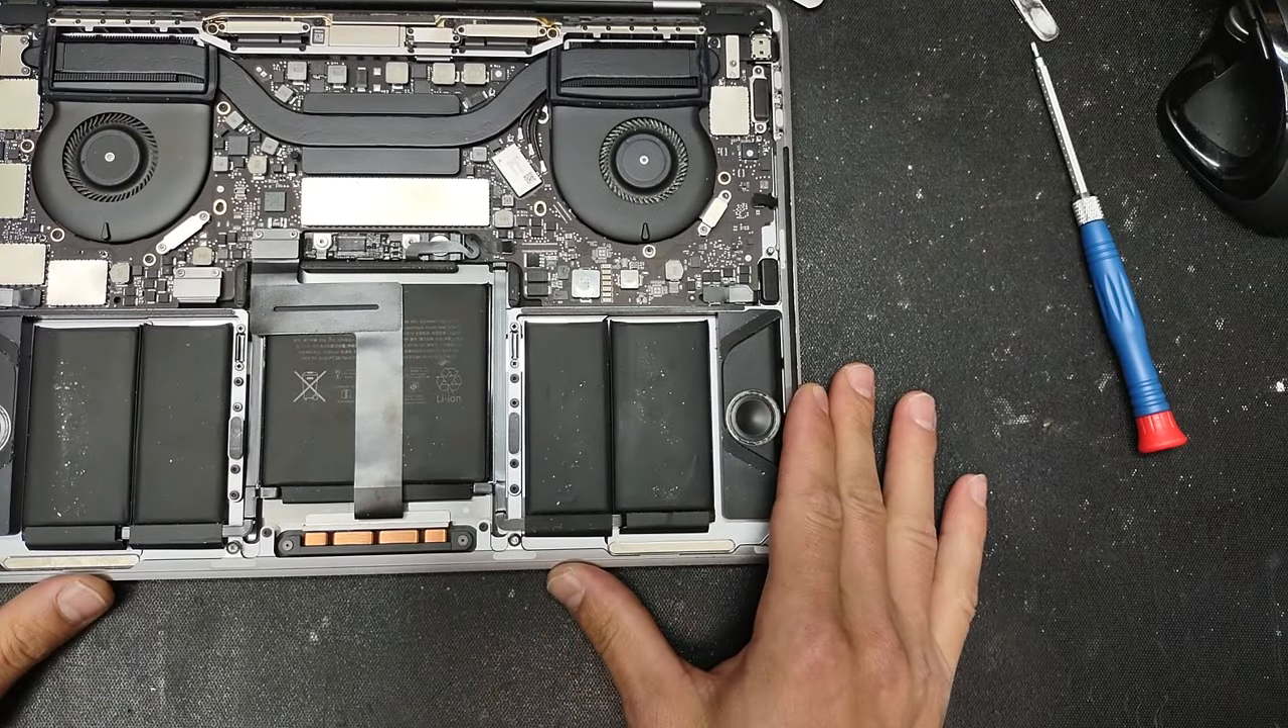Okay so we have the back of the computer removed.